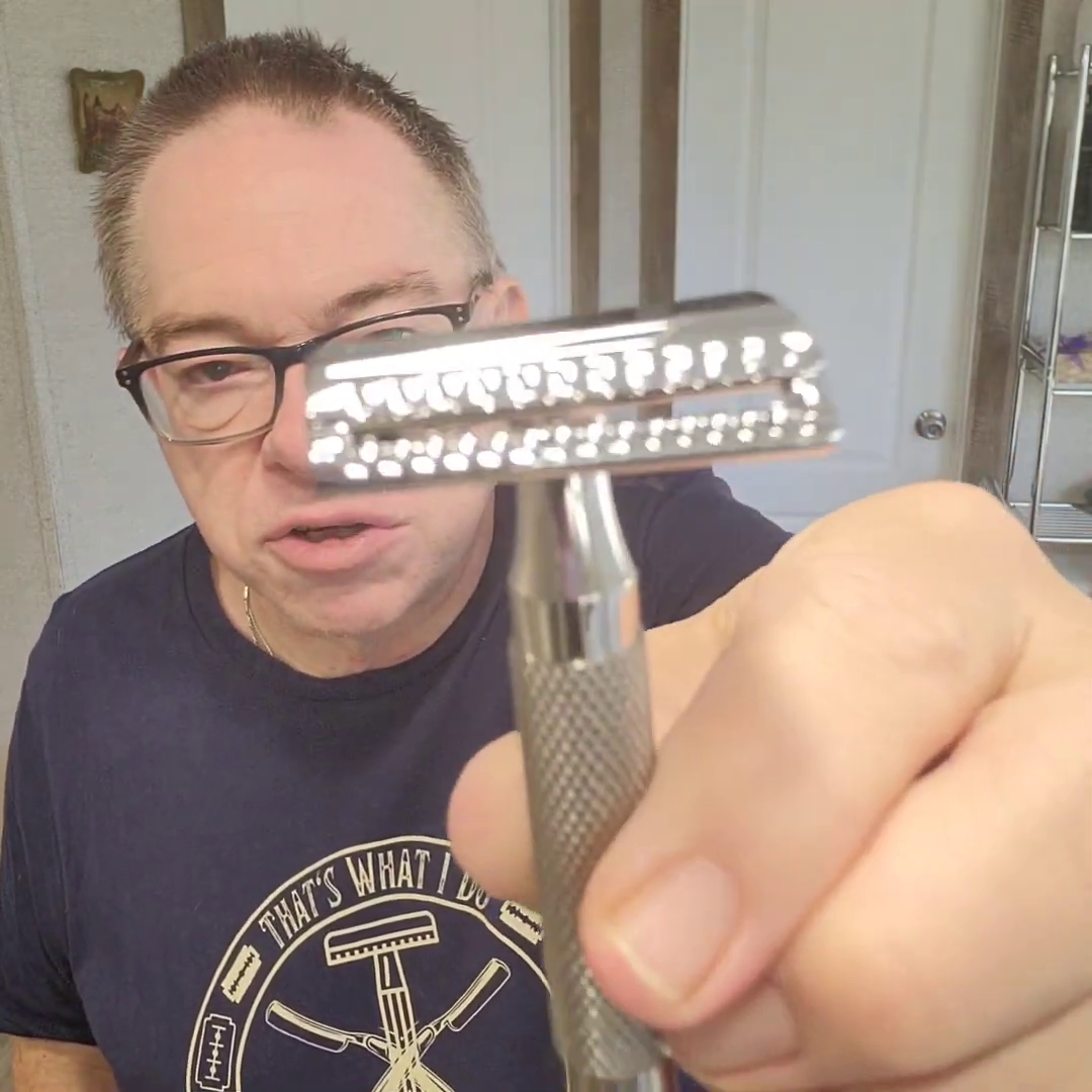Look at that, baby. Look at the gap on that between the head and the bar.